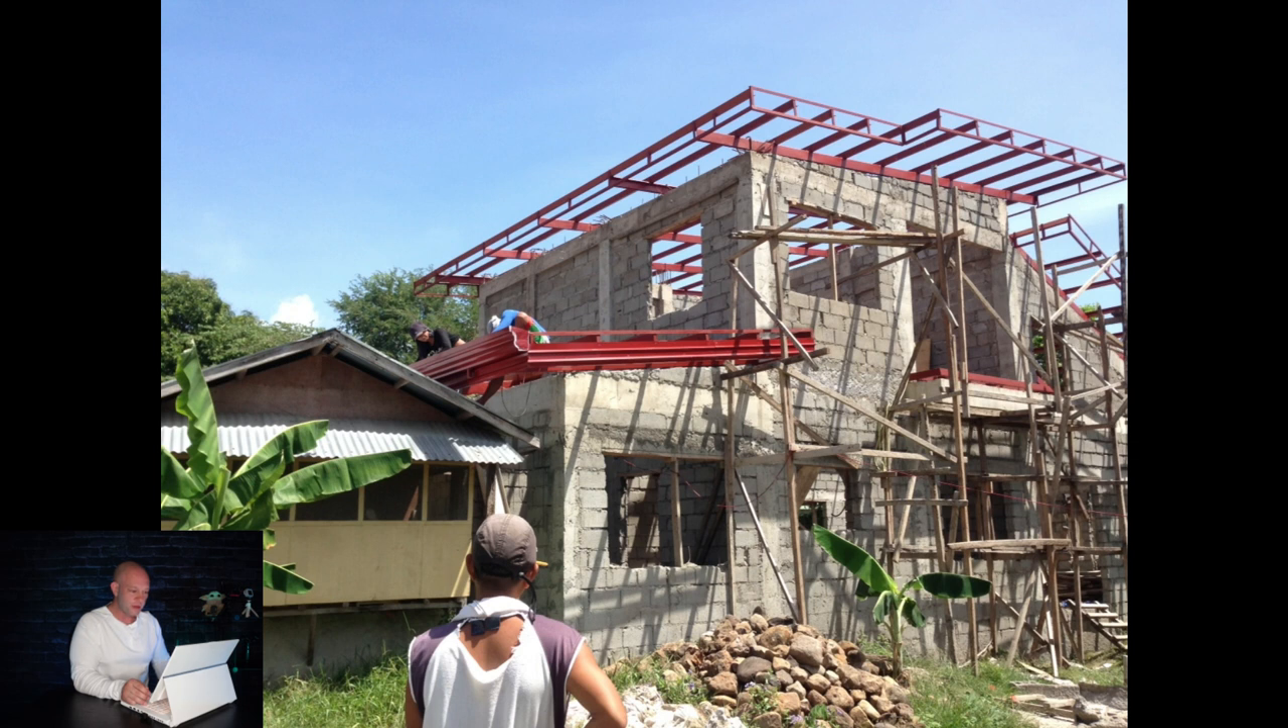So there's the house with the roof getting installed it's coming along great and starting to actually look like a house.